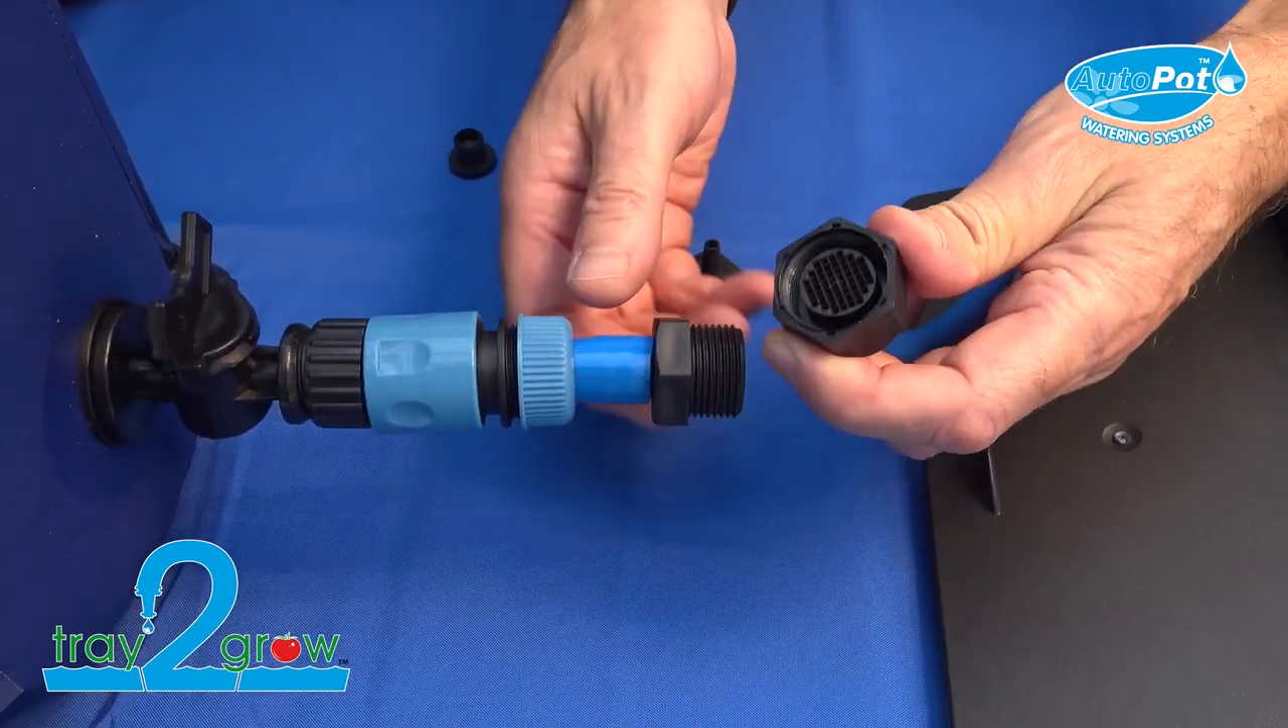Inside this filter here, it's unscrewed and there's a little filter inside.